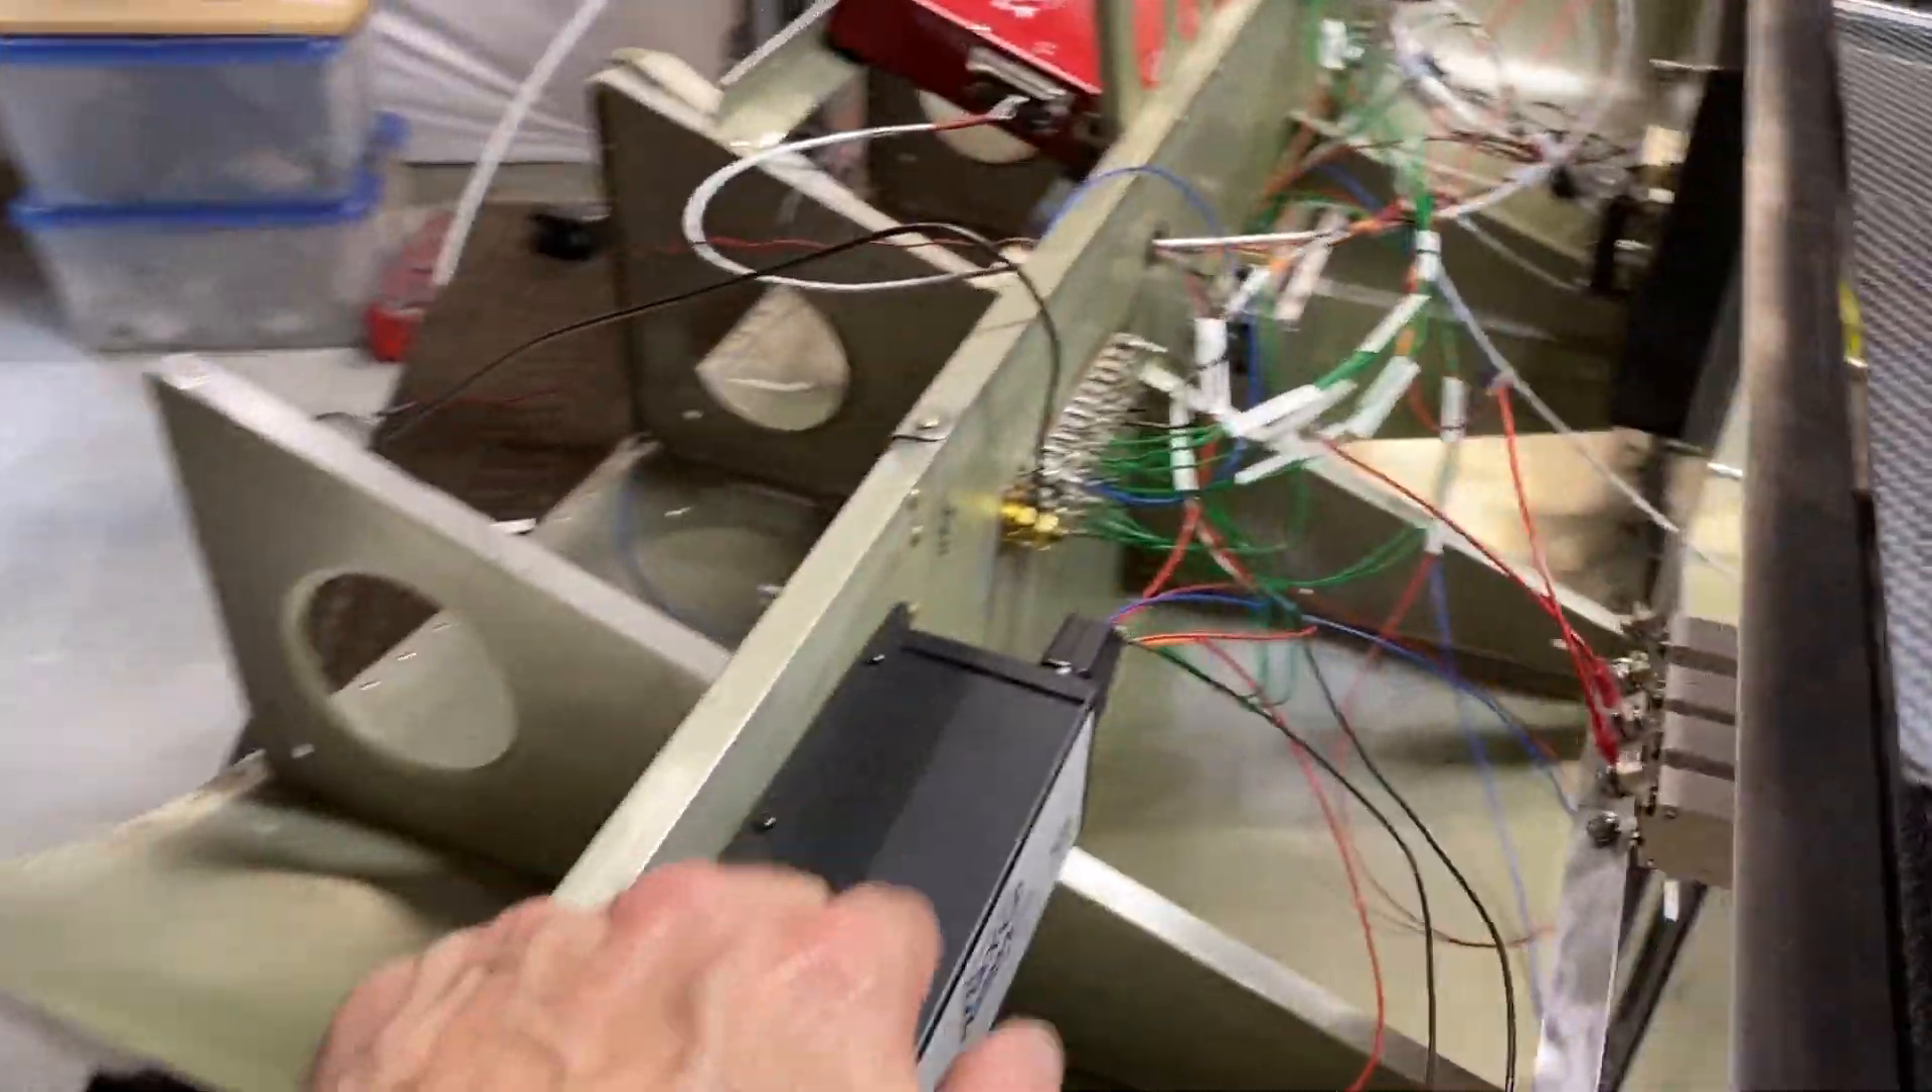You'll see I've got some of my wiring started.